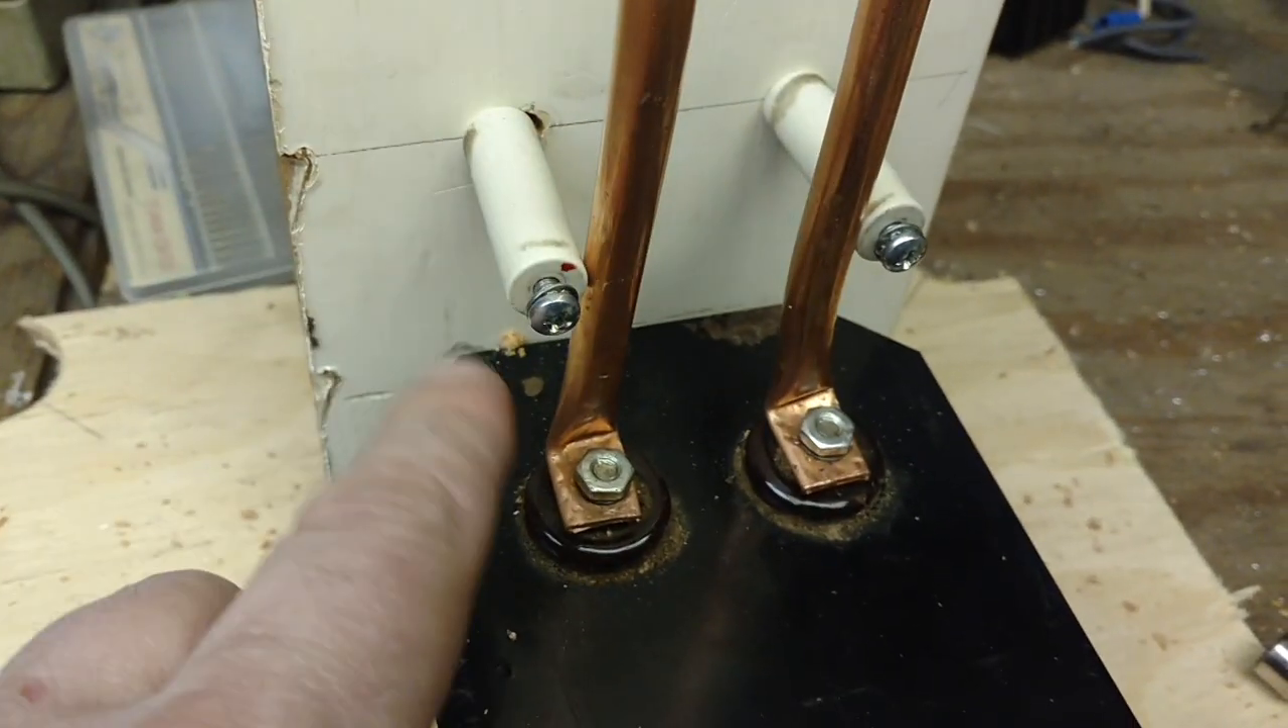Okay, my electrodes are, uh, bolted on.